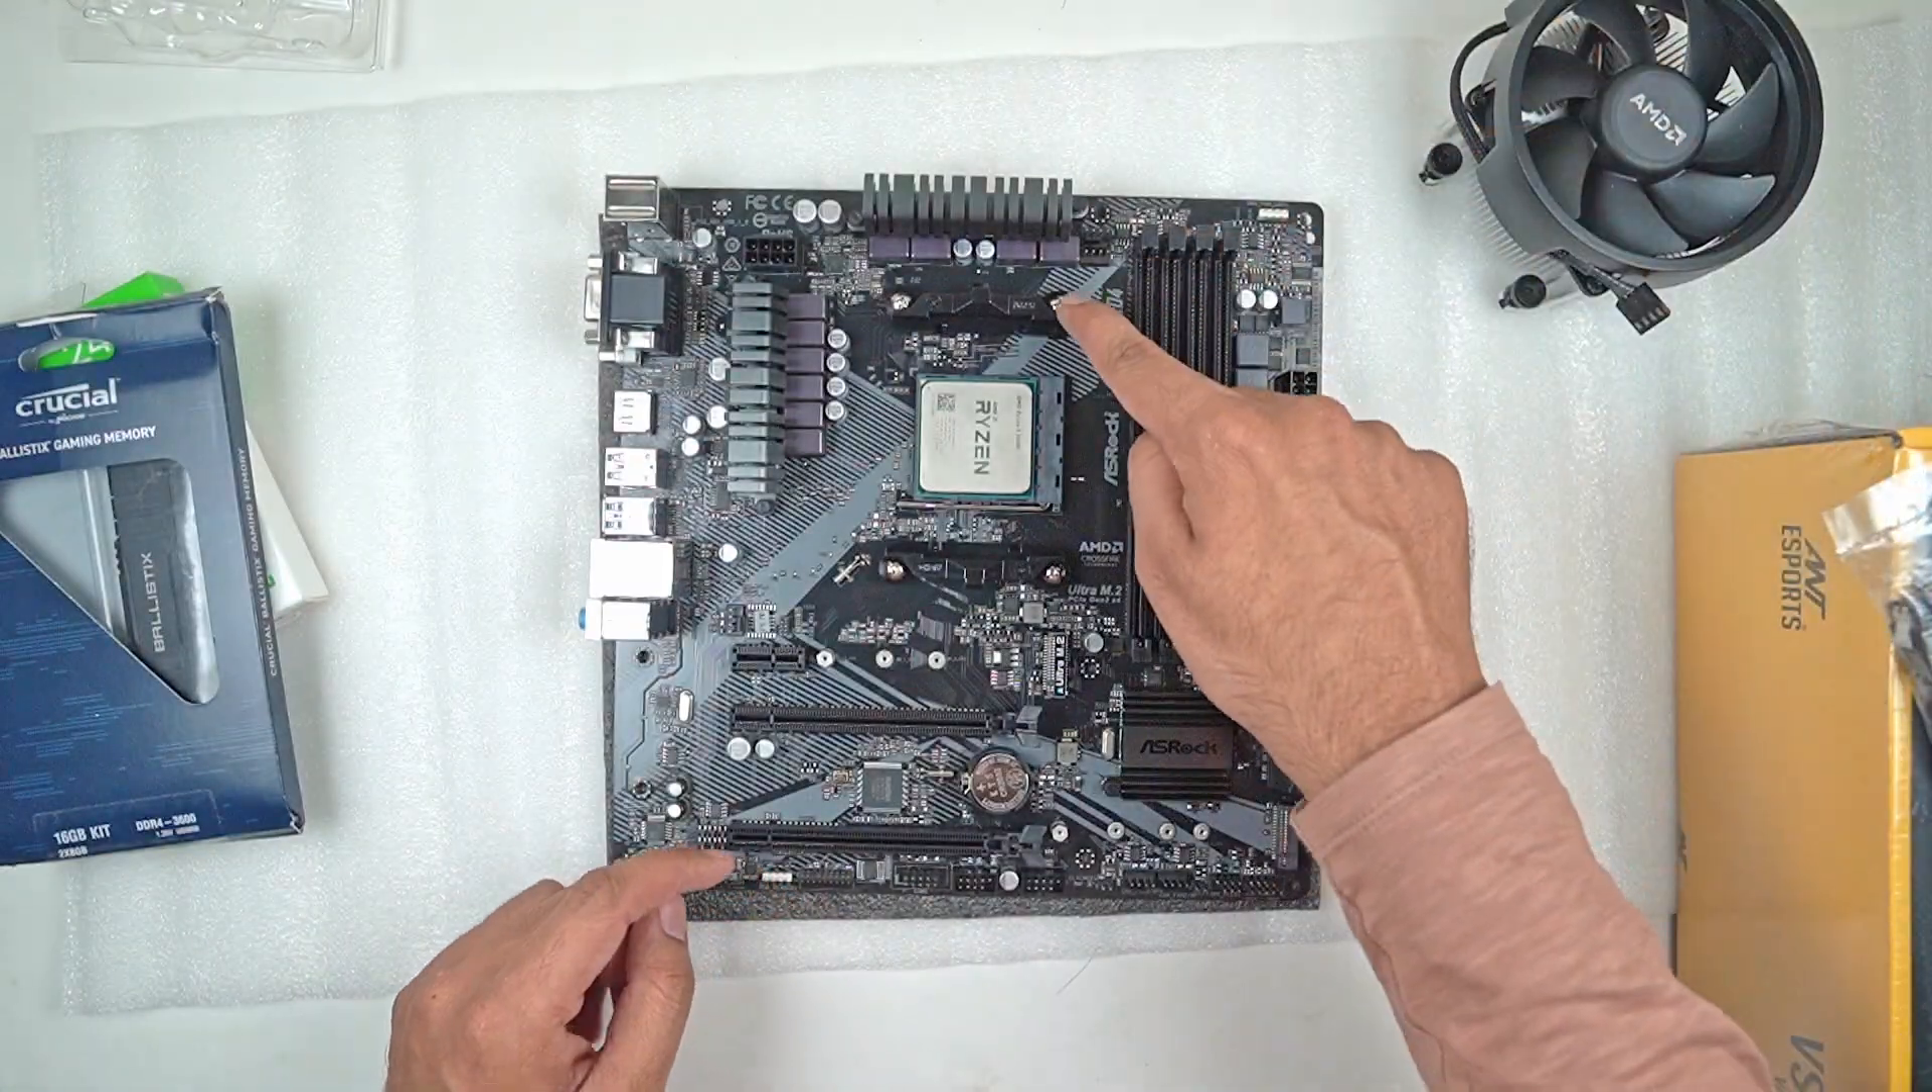There you installed the Ryzen 5 CPU over the socket.